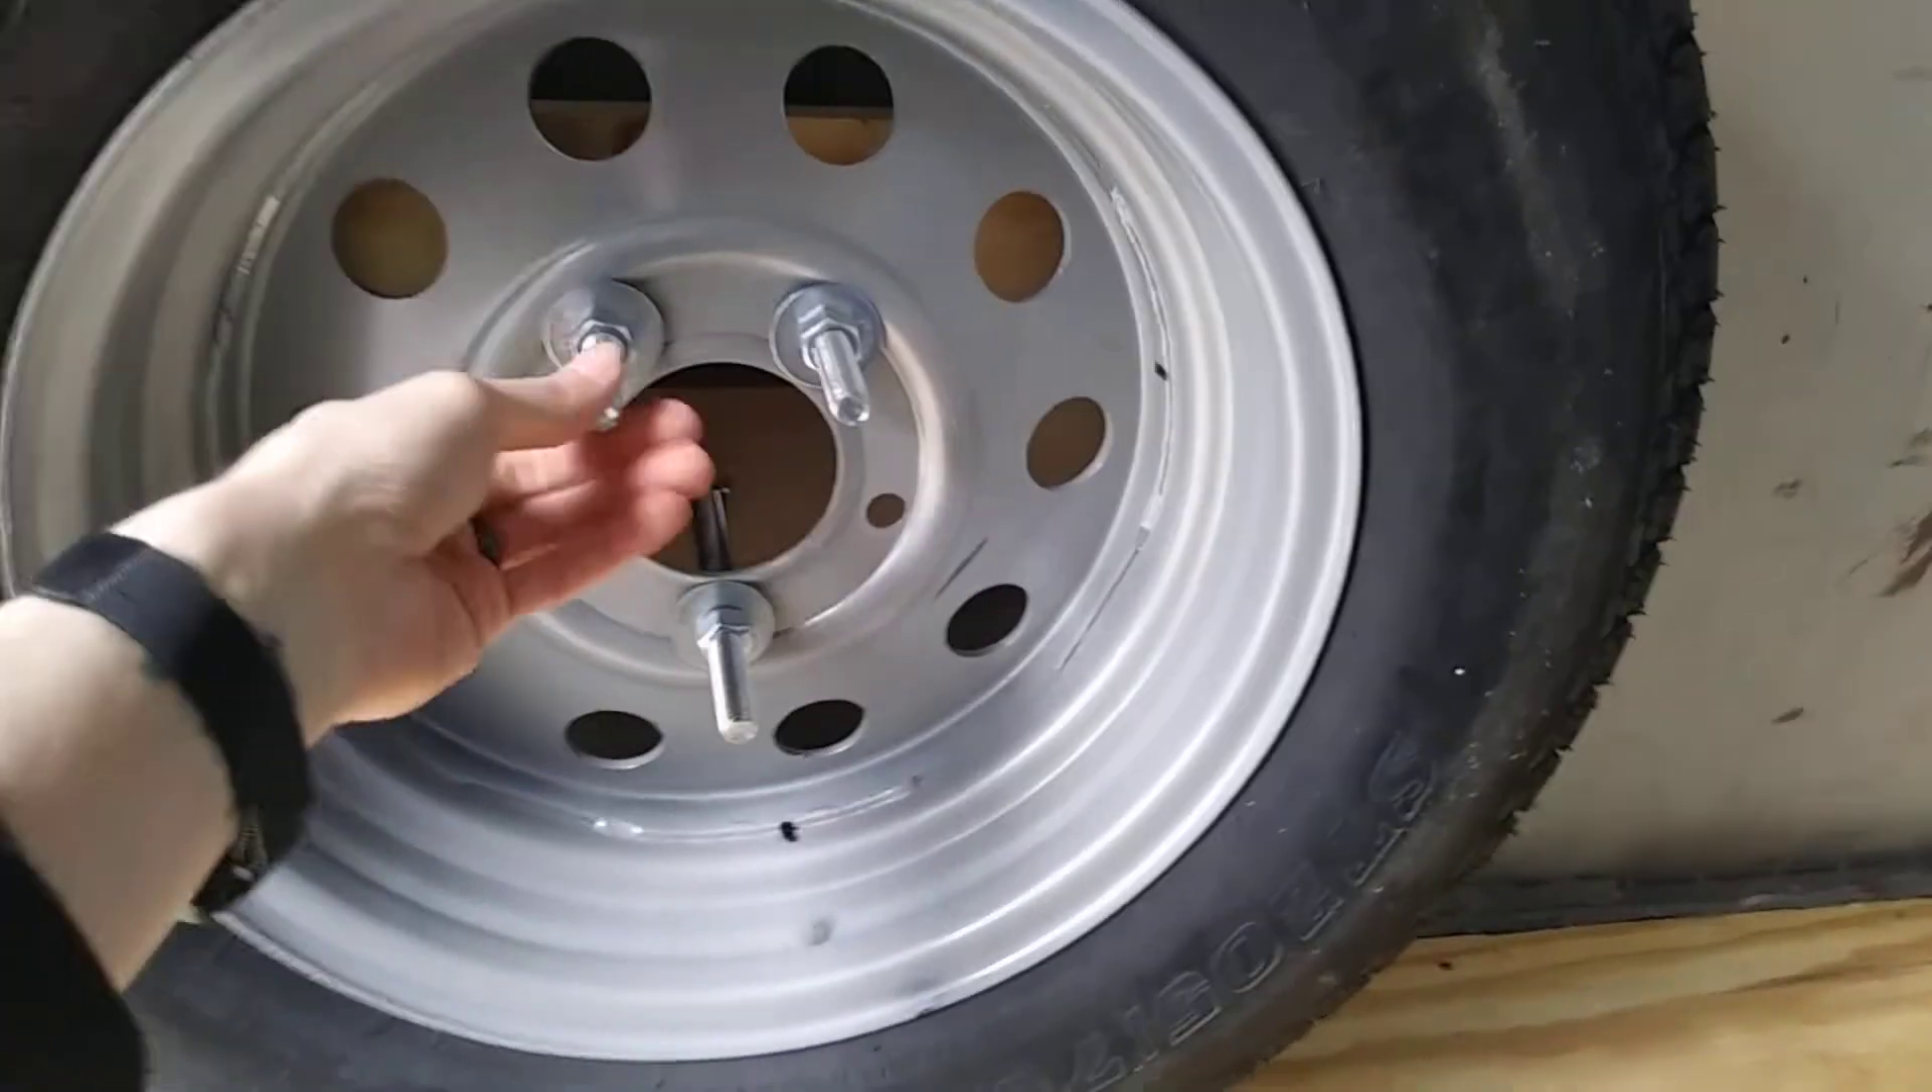Here's the tire on there and that's what it looks like with the tire on there.